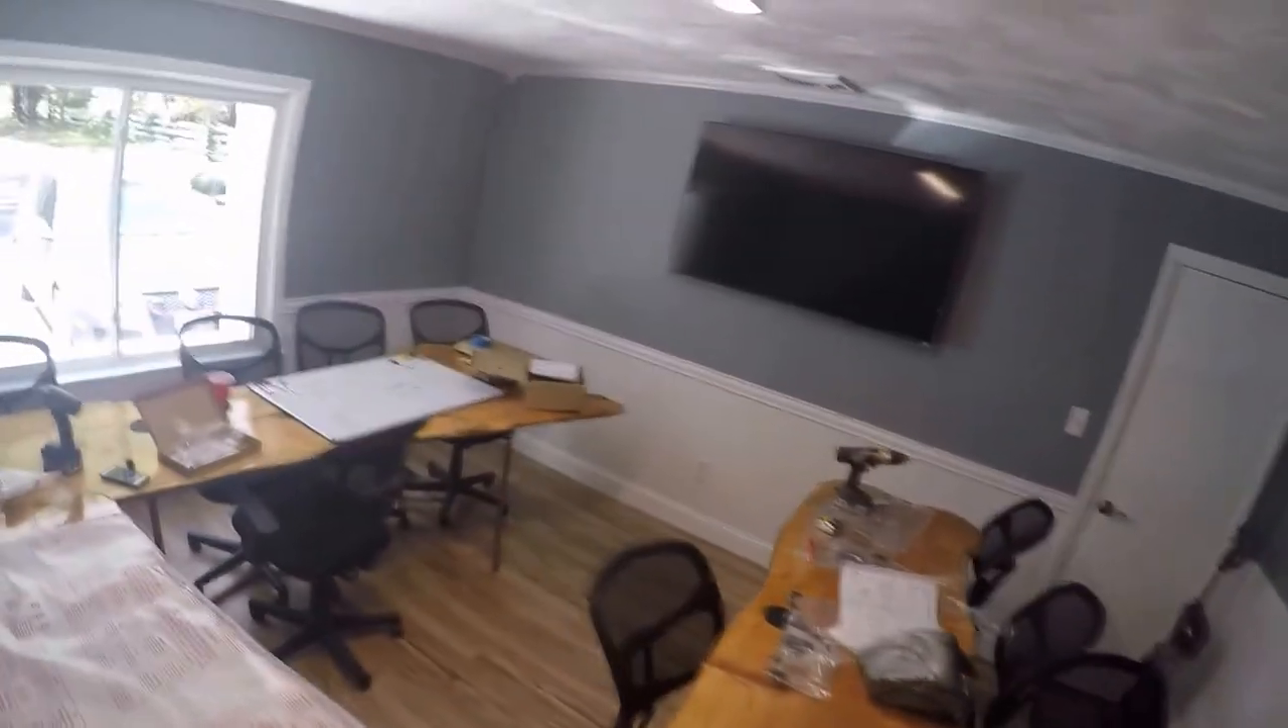Okay, let's just... Okay, so we've got the TV mounted here.